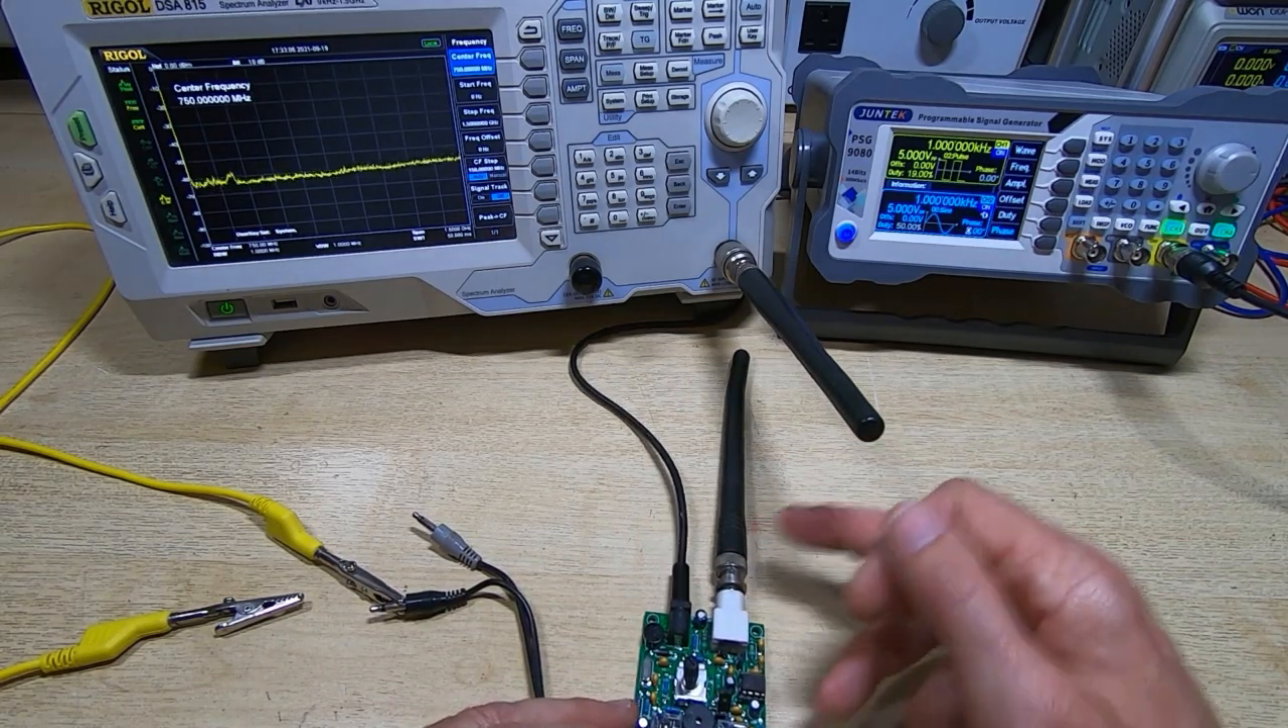I've got a couple of 50 ohm antennas connected.